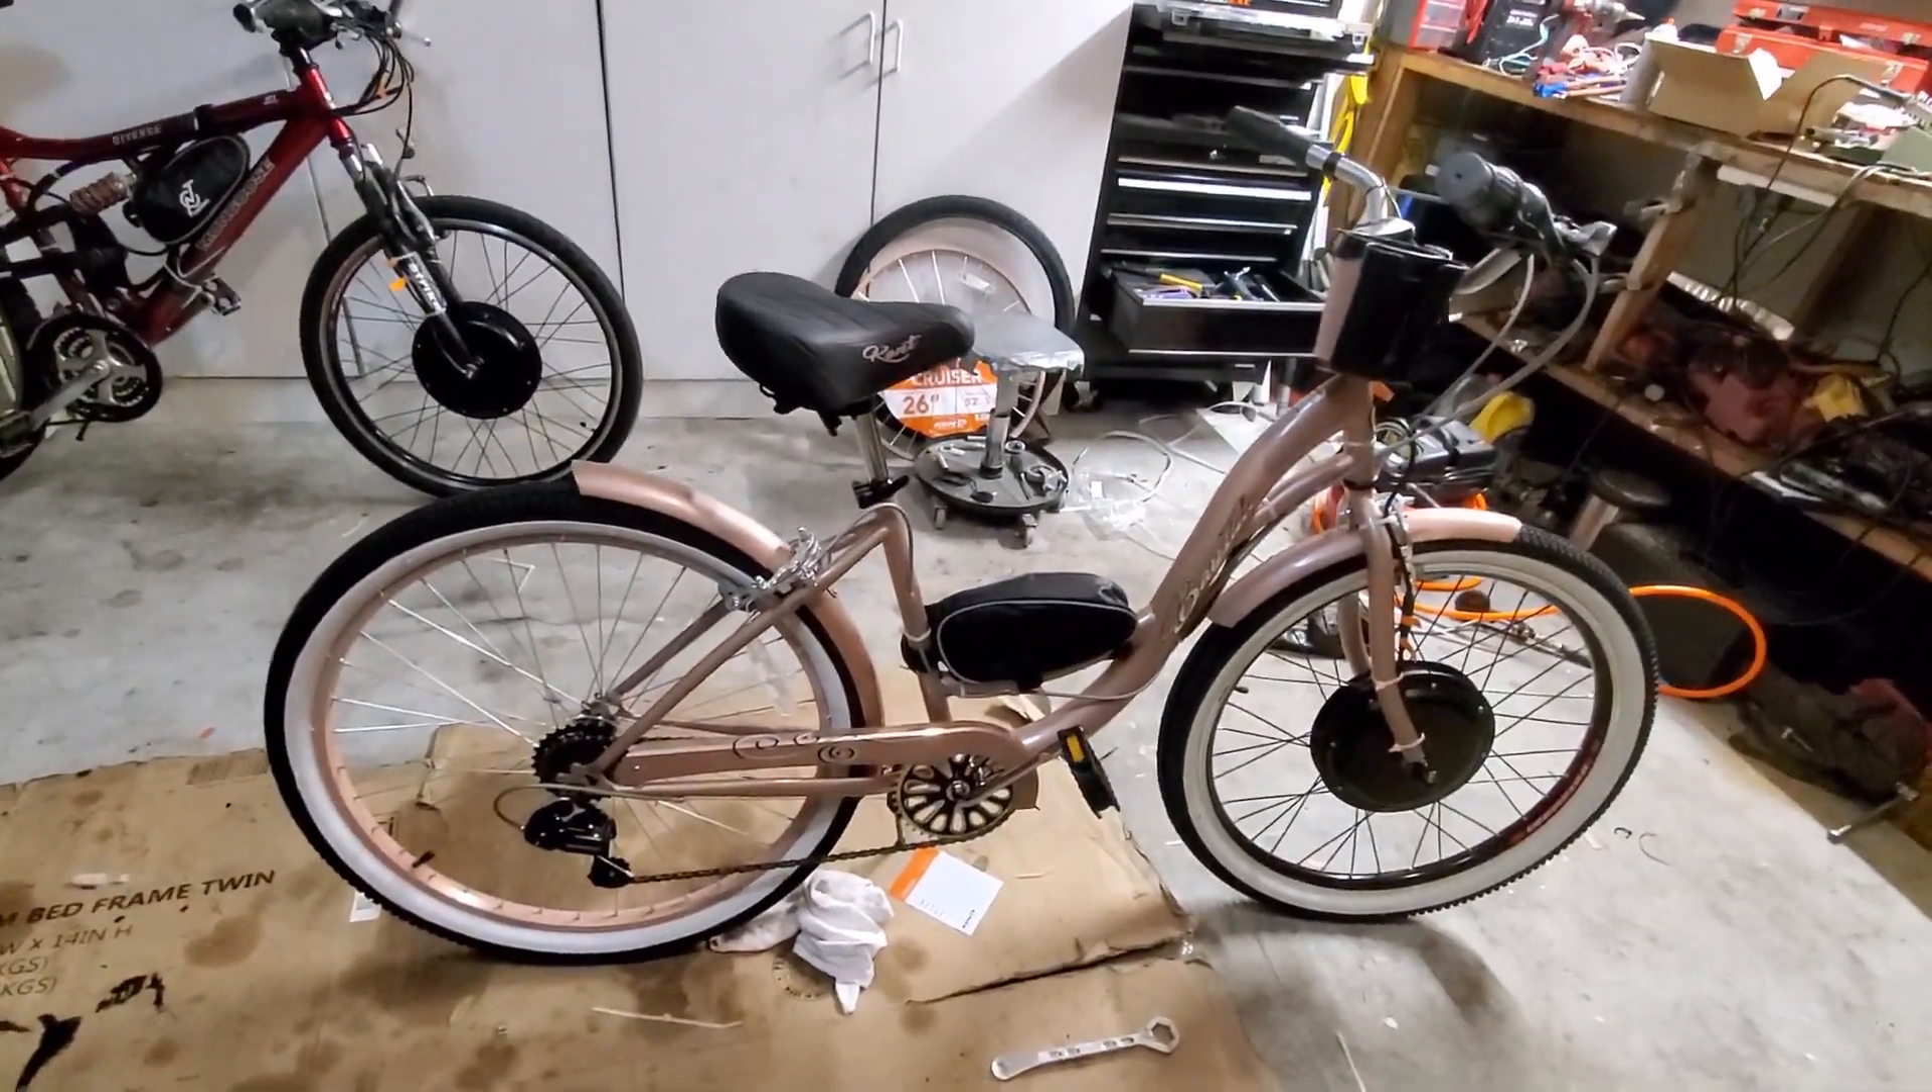And I've got to put the luggage rack on and we're going to give this thing a run.